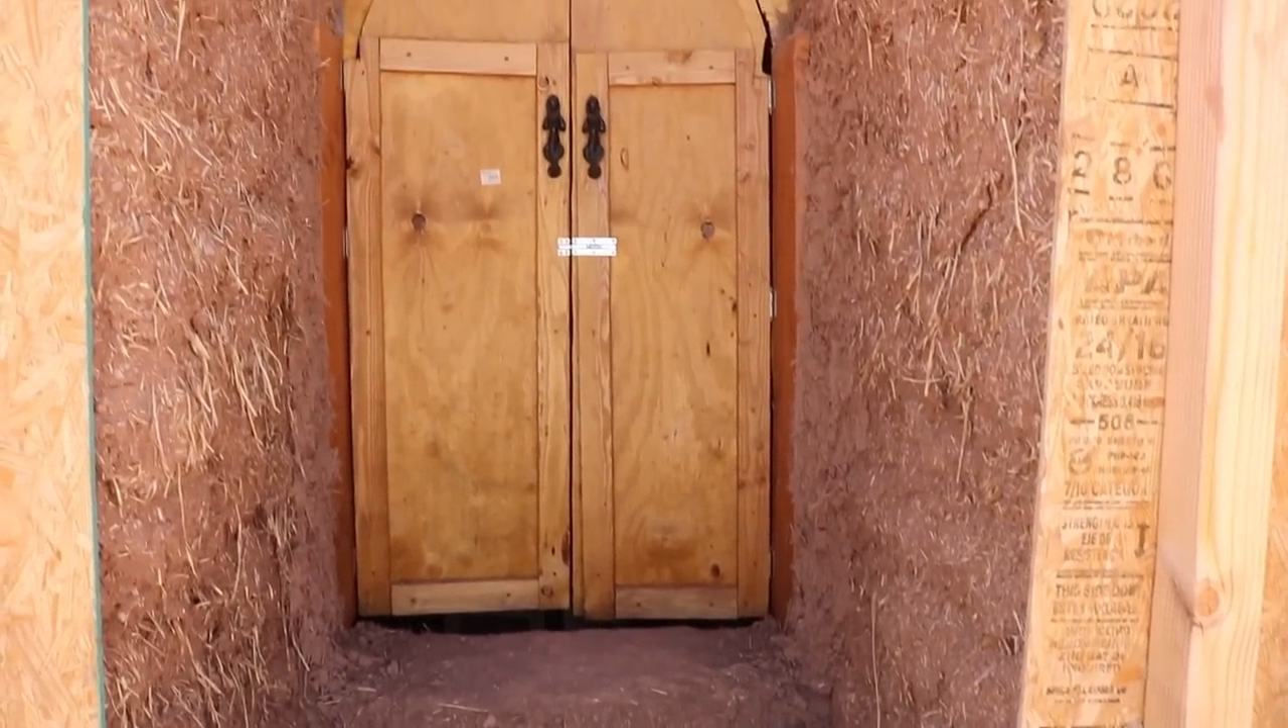Right now we have a temporary plywood door over the entrance to the dome.